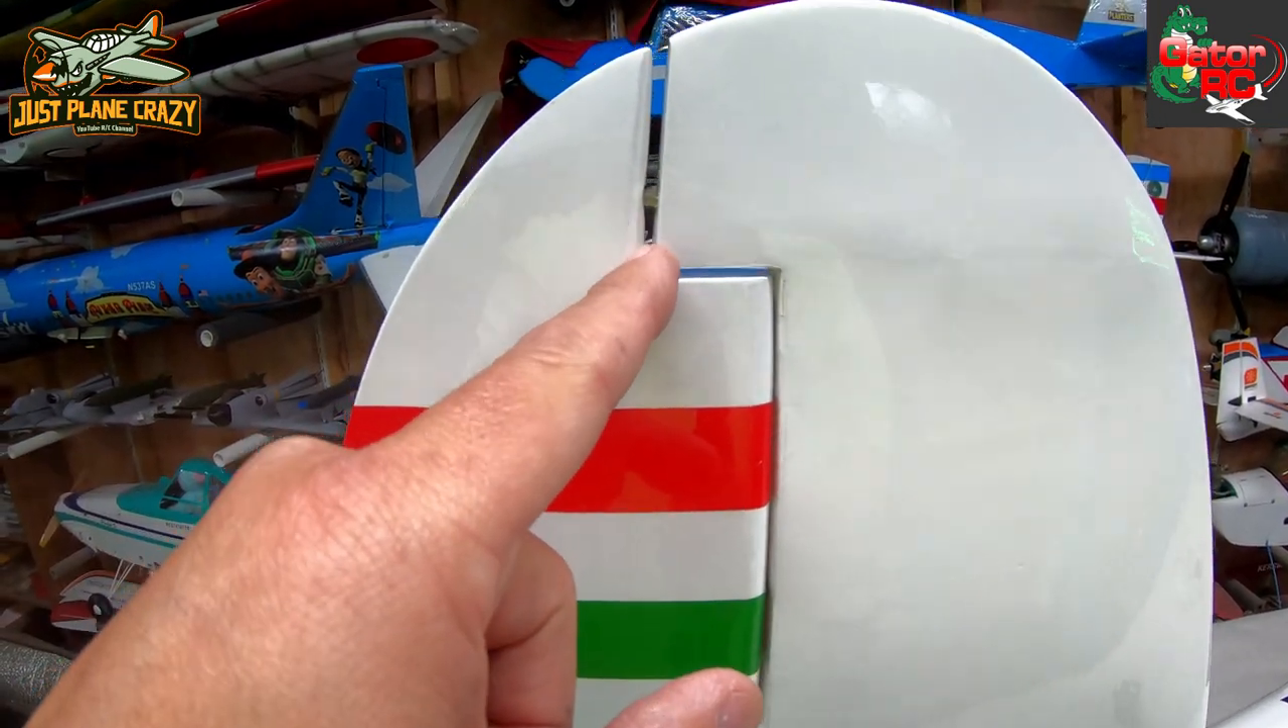Things are just kind of rough dry fit, but there is a little bit of a gap up here that's not as desirable. It looks like maybe they shaved a little bit of the rudder off.